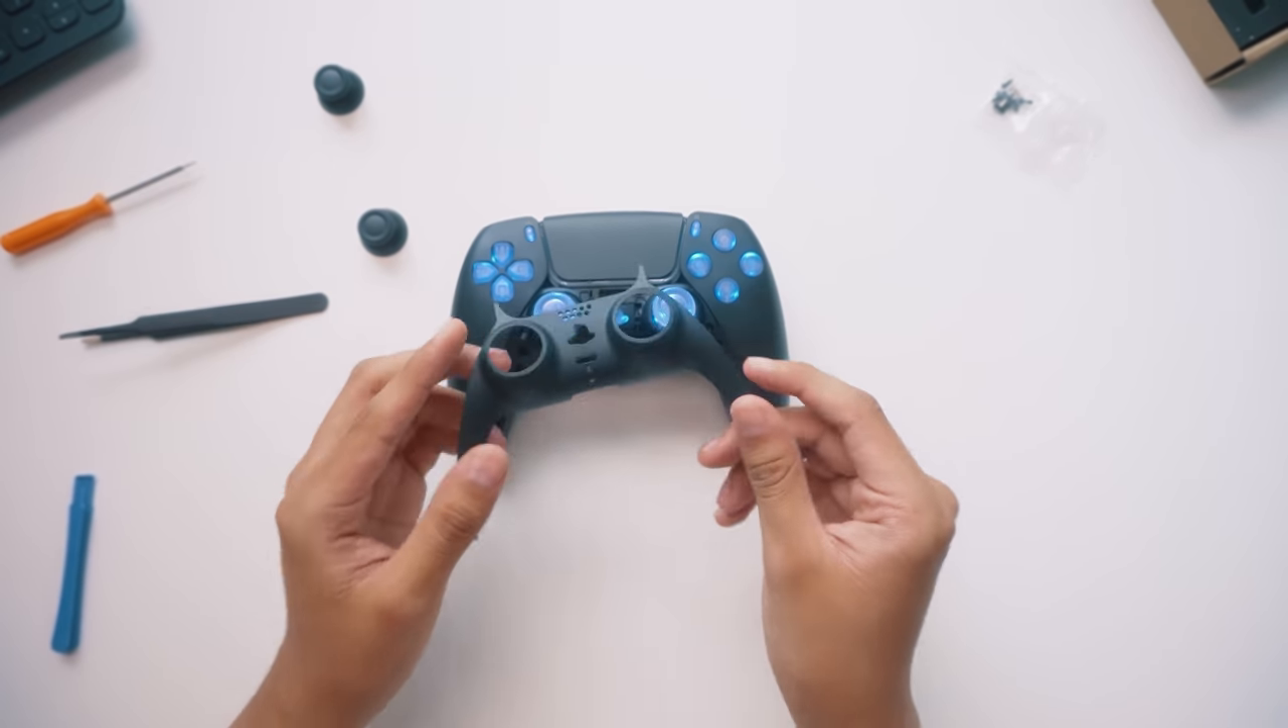Now all that's left is the joystick cover.